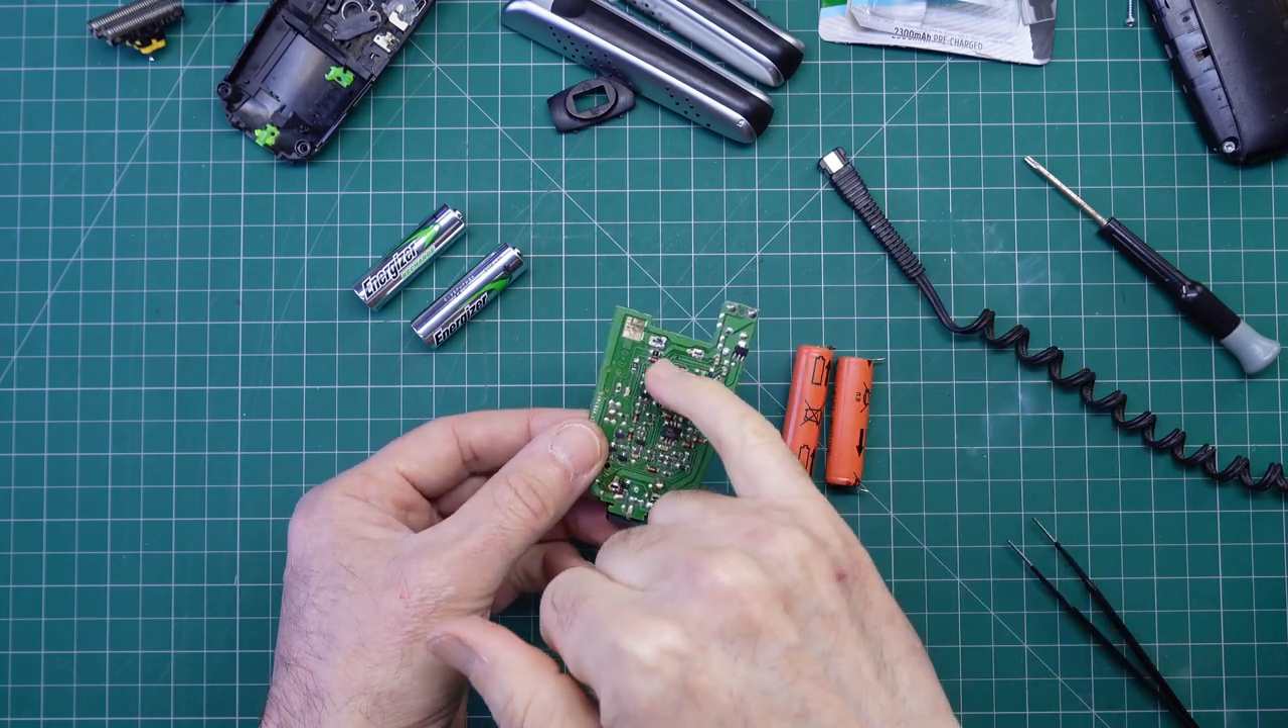So here we are back at the bench with the two cells removed.